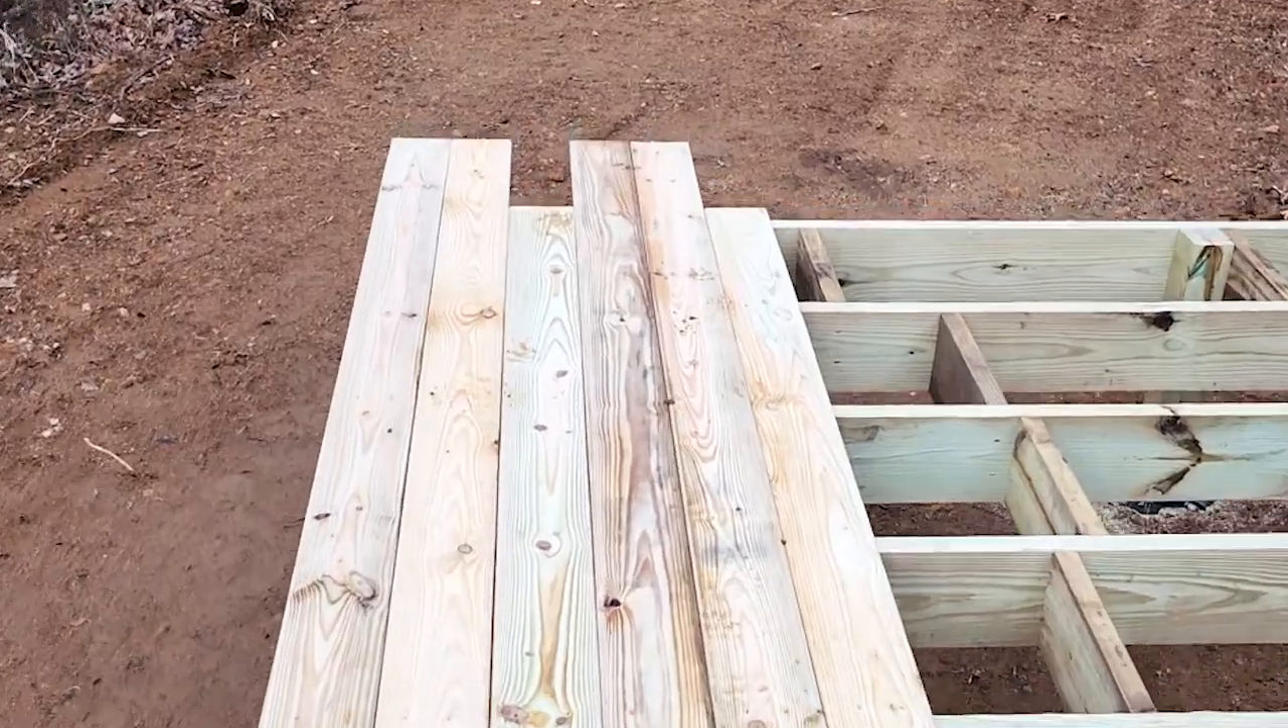We already have a few boards laid so far.